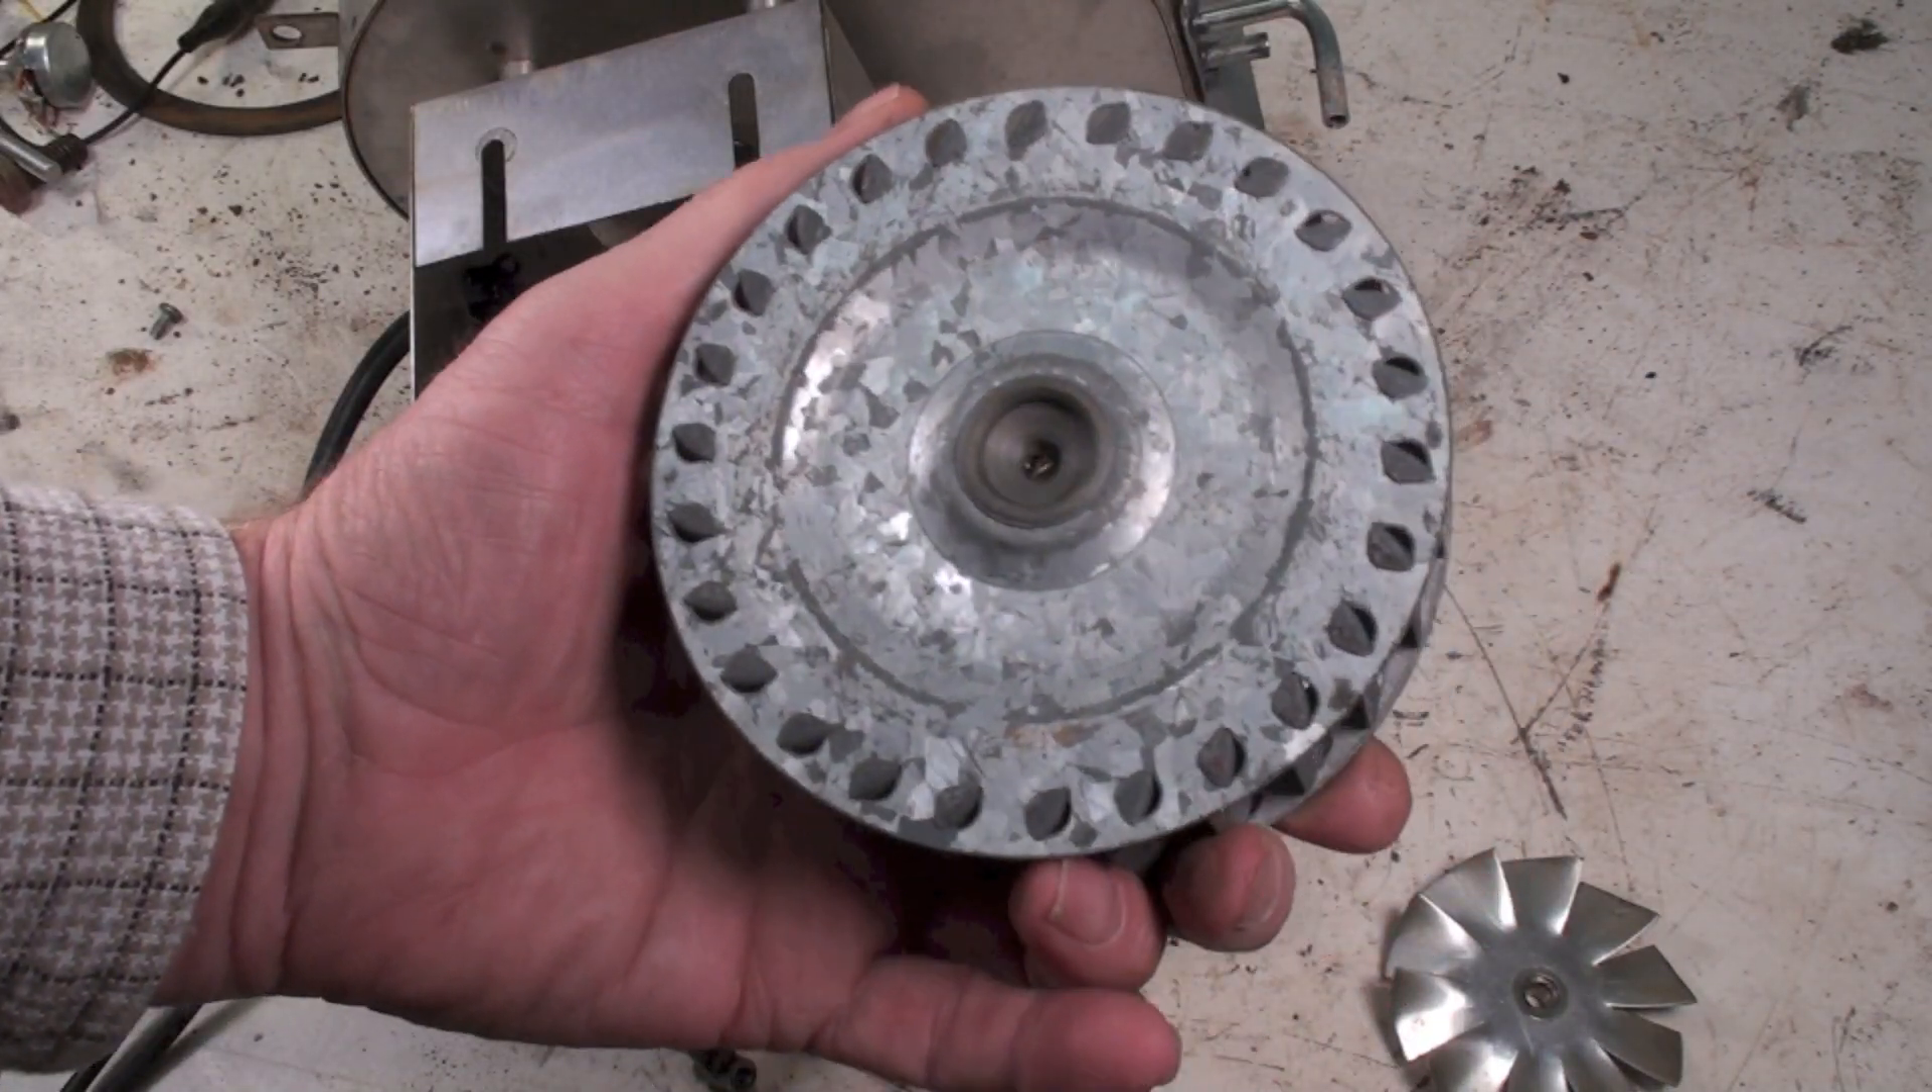Okay I actually got this inducer apart I'm amazed I got this blower wheel off without cutting the shaft off.